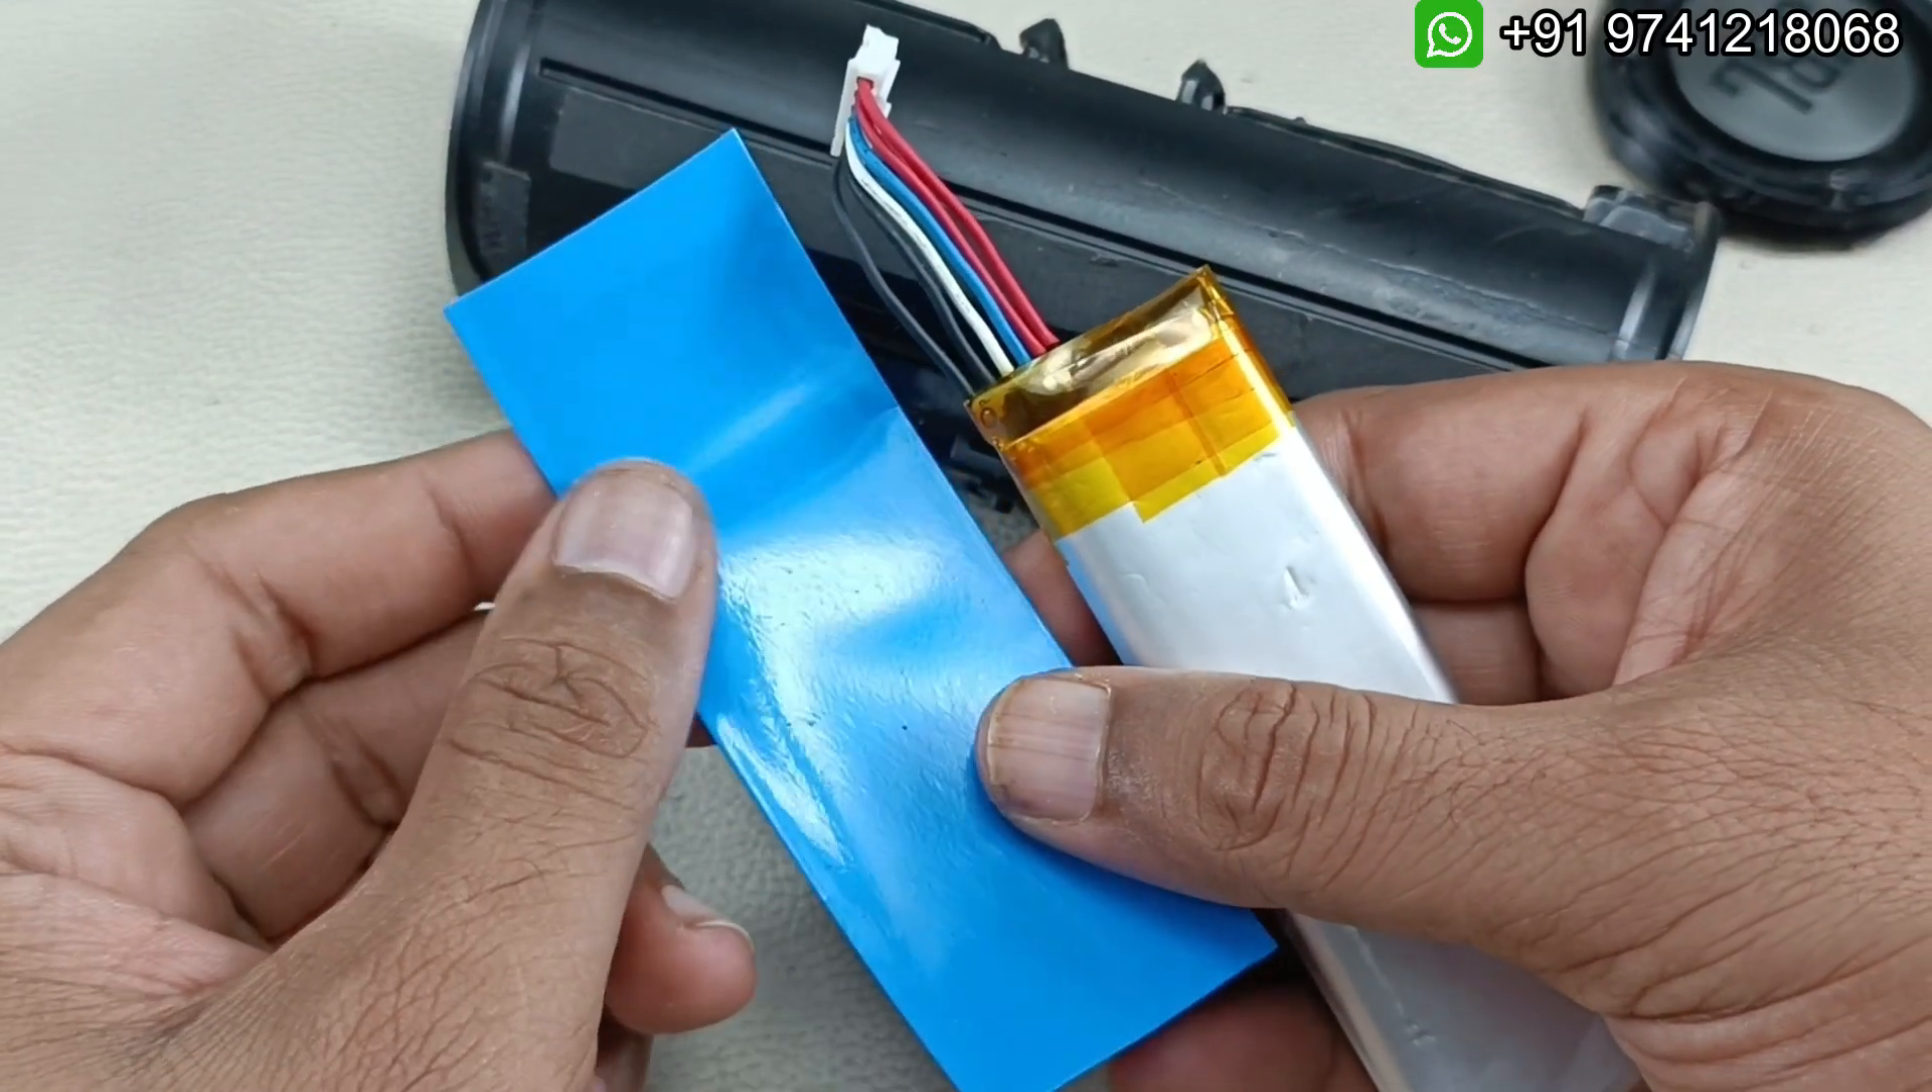I have used the heat resistant tape here for the bms and the battery so now only i have to install the heat sleeve here.